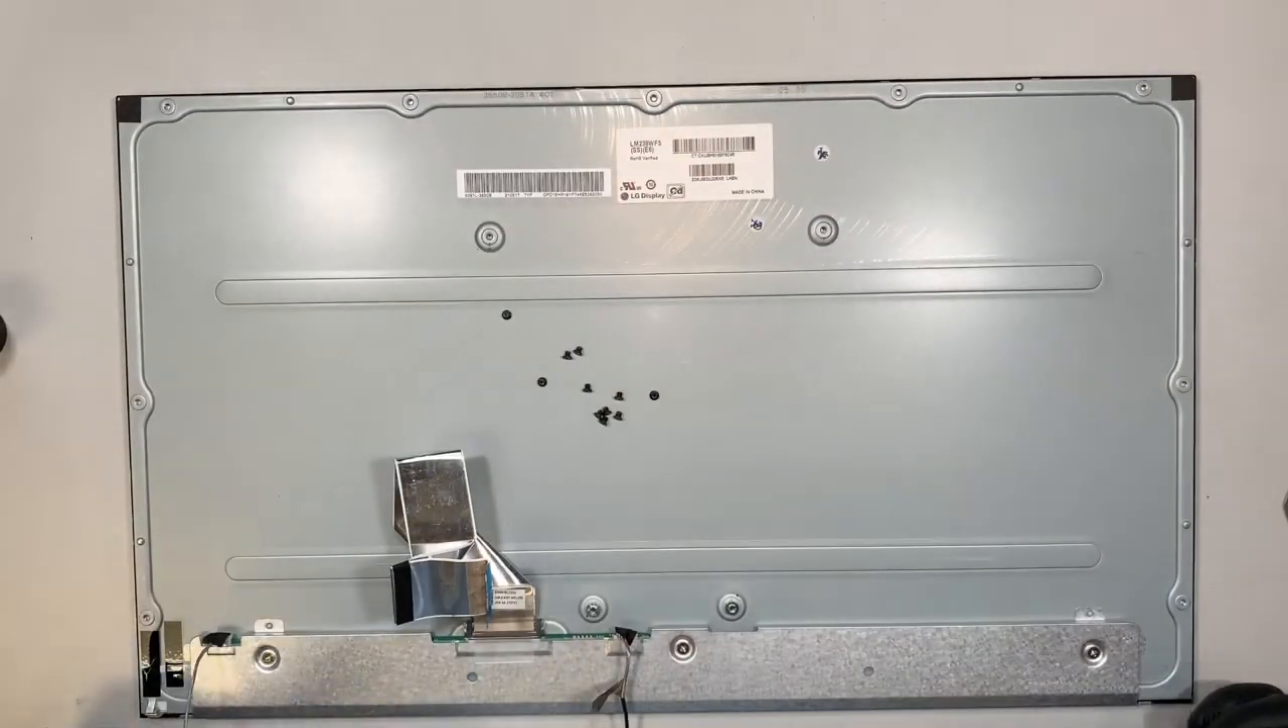The plastic is removed and this is just your lcd screen.